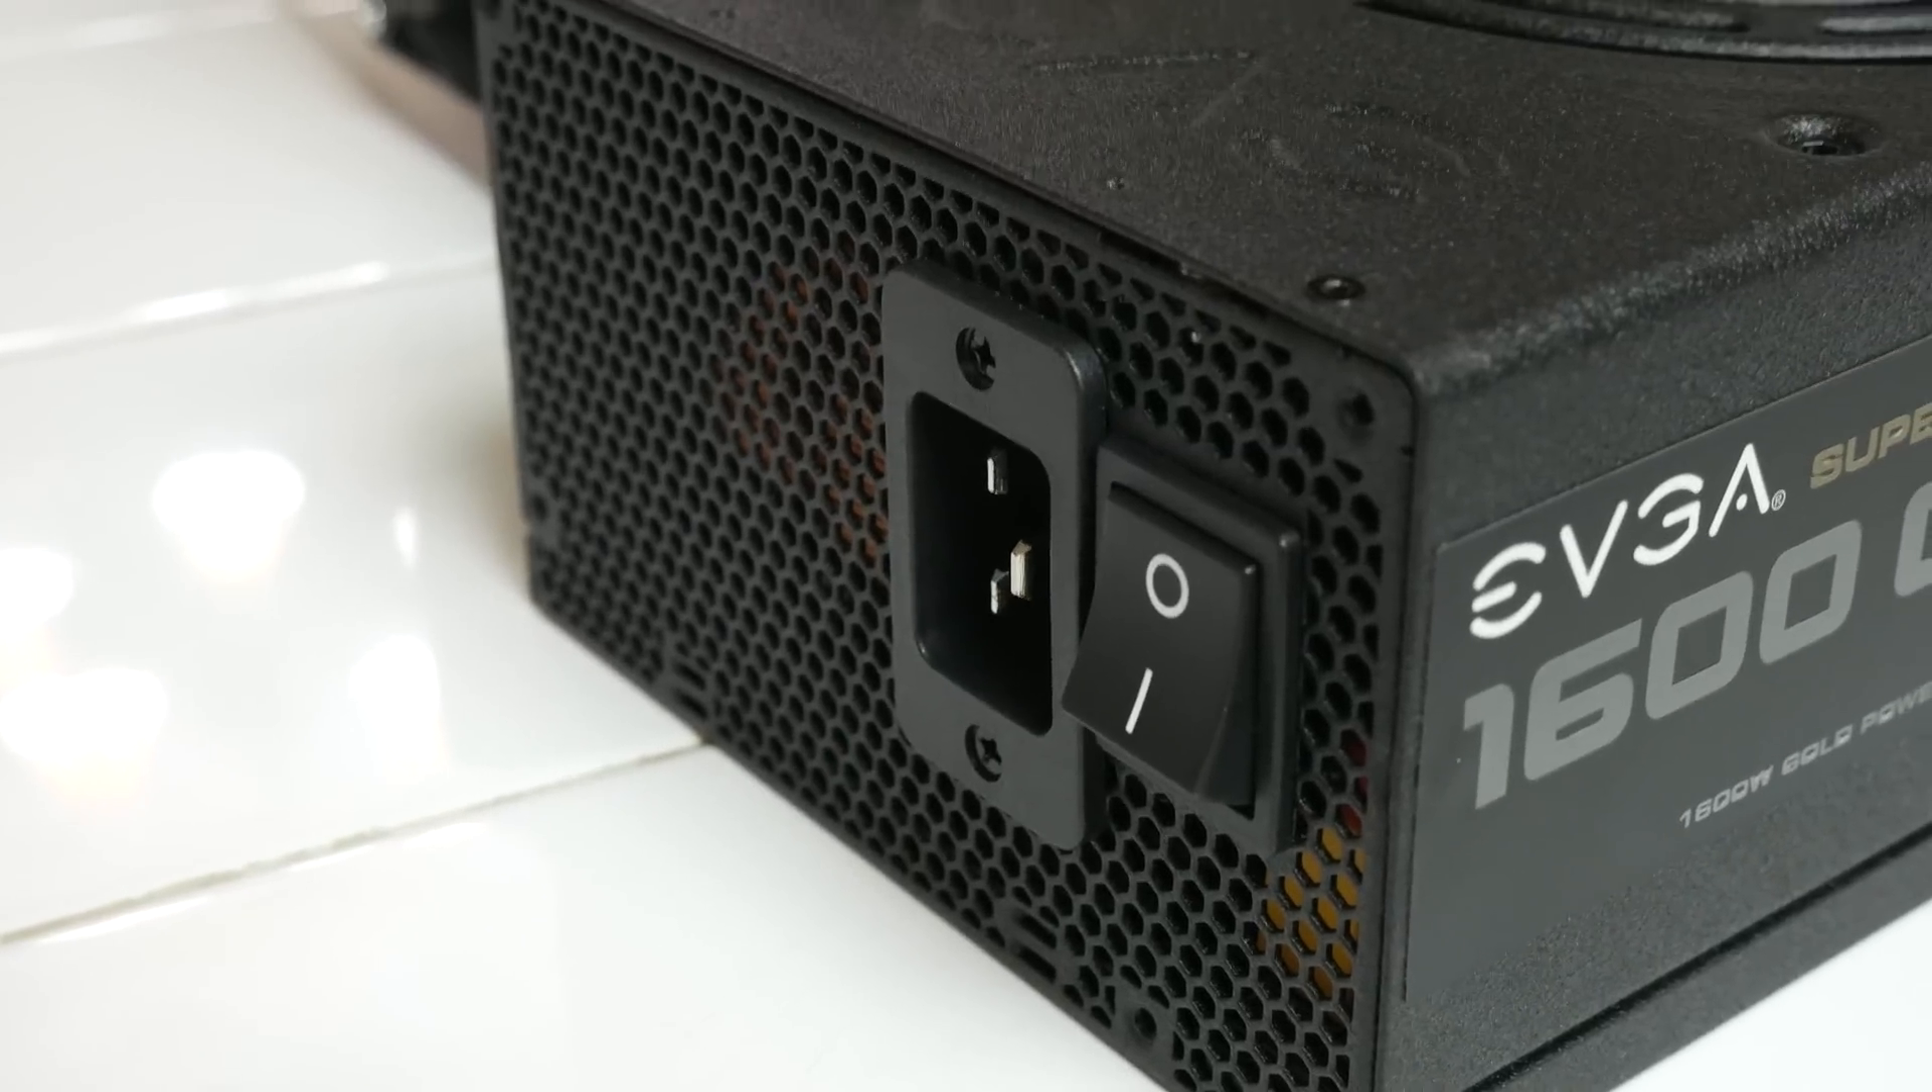And now what we have left to do is plug in the main power to the power supply.